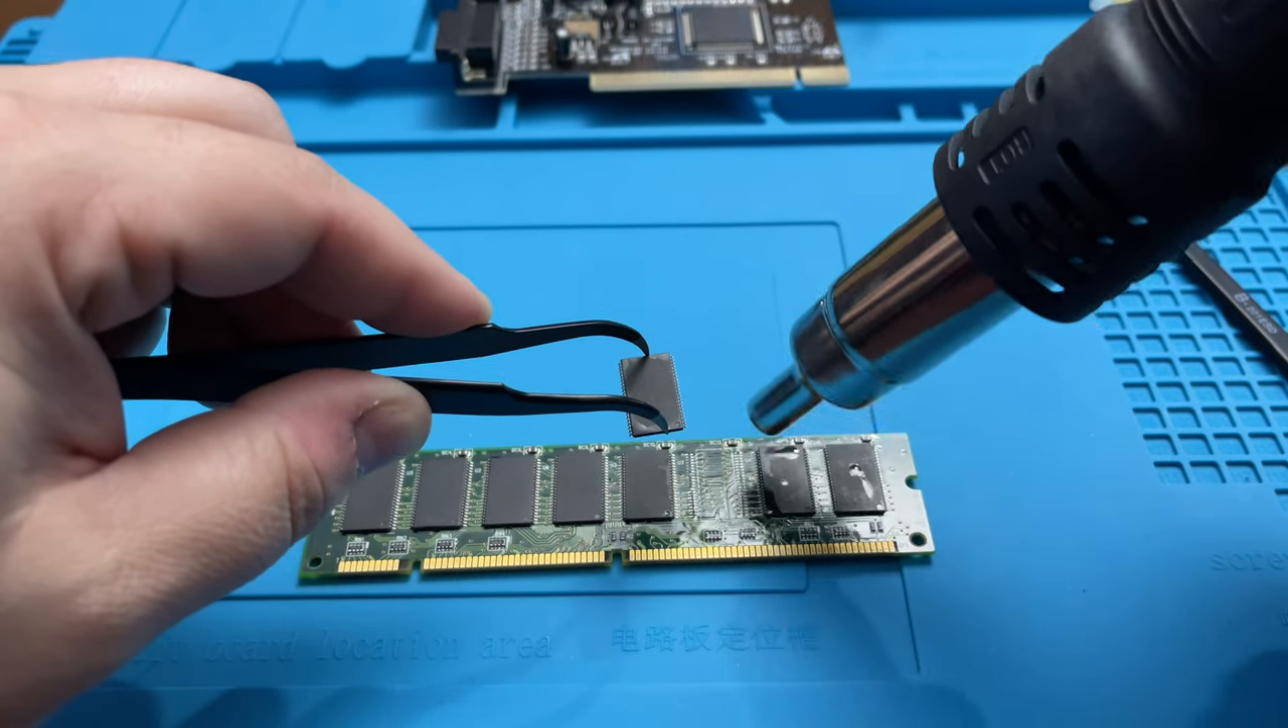So, we have the RAM chip off as well.